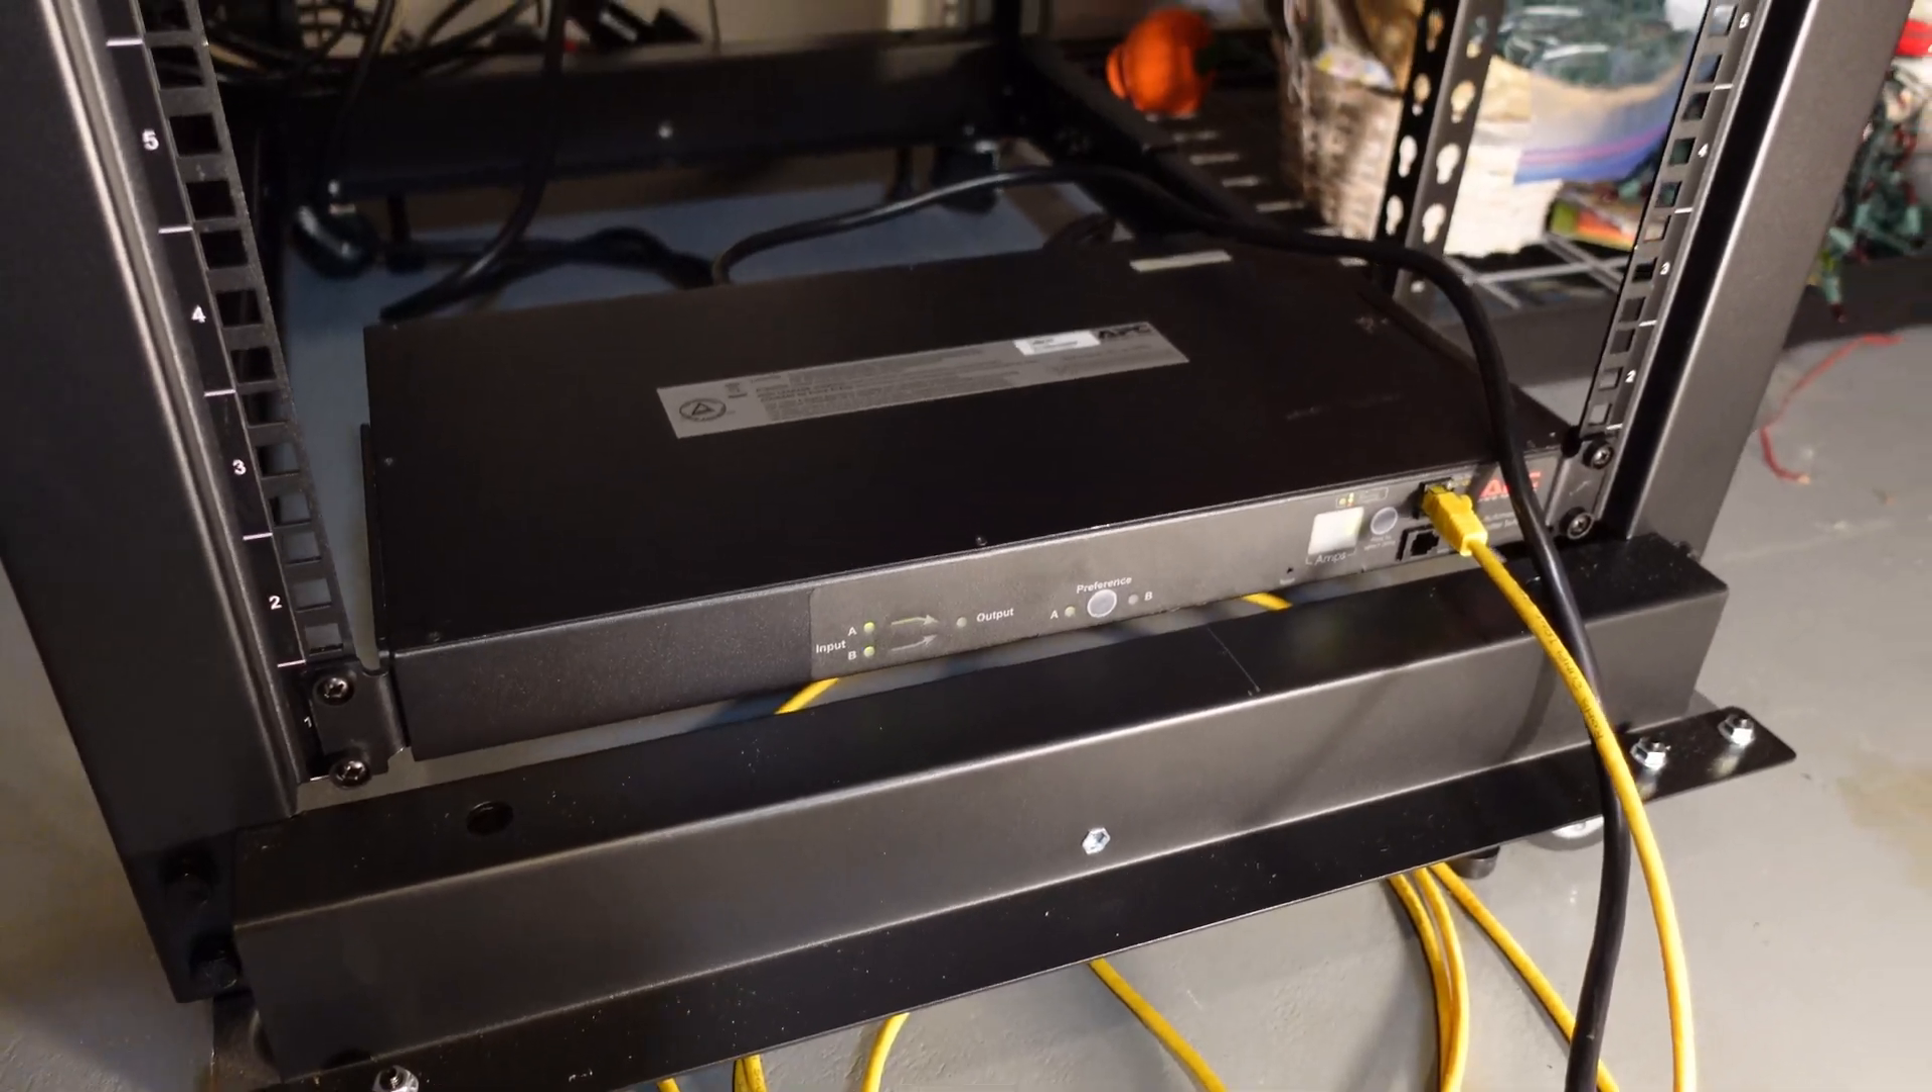You can see I've got the new transfer switch here racked in the bottom of the rack.